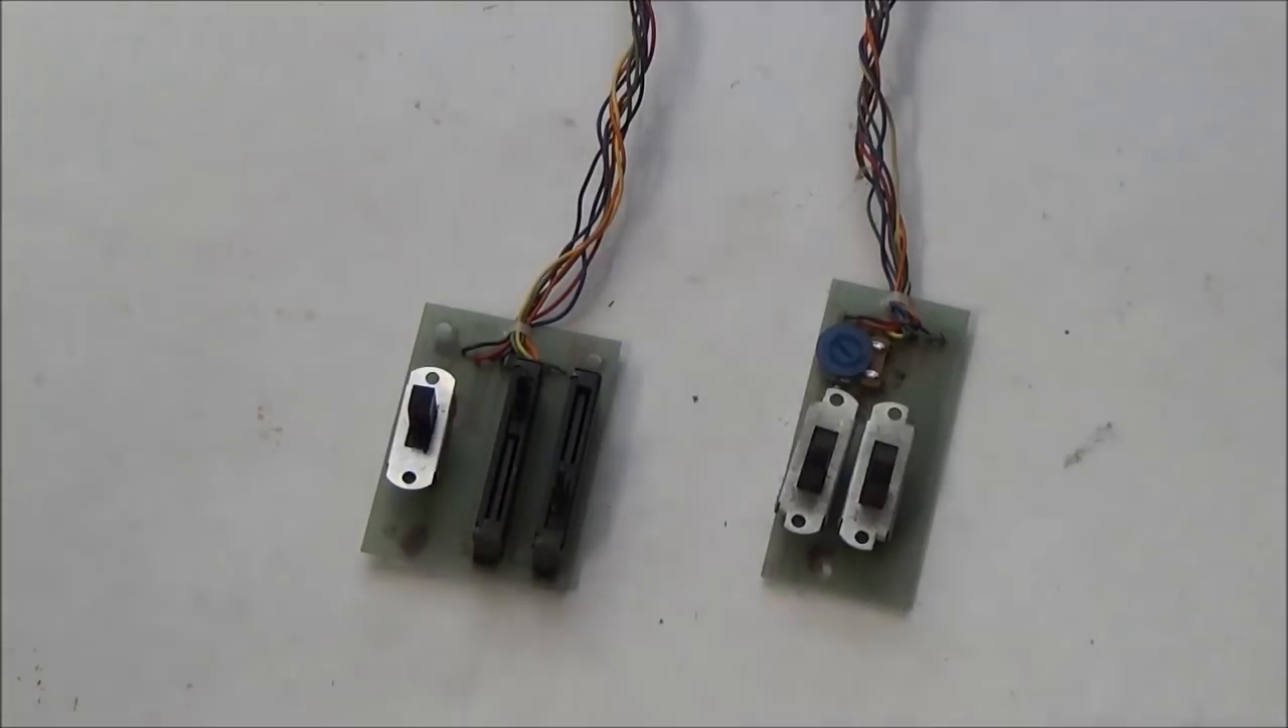So I've taken off the two remaining boards from the upper part of the case, they're just these two small boards that sit to the left and right of the key bed.